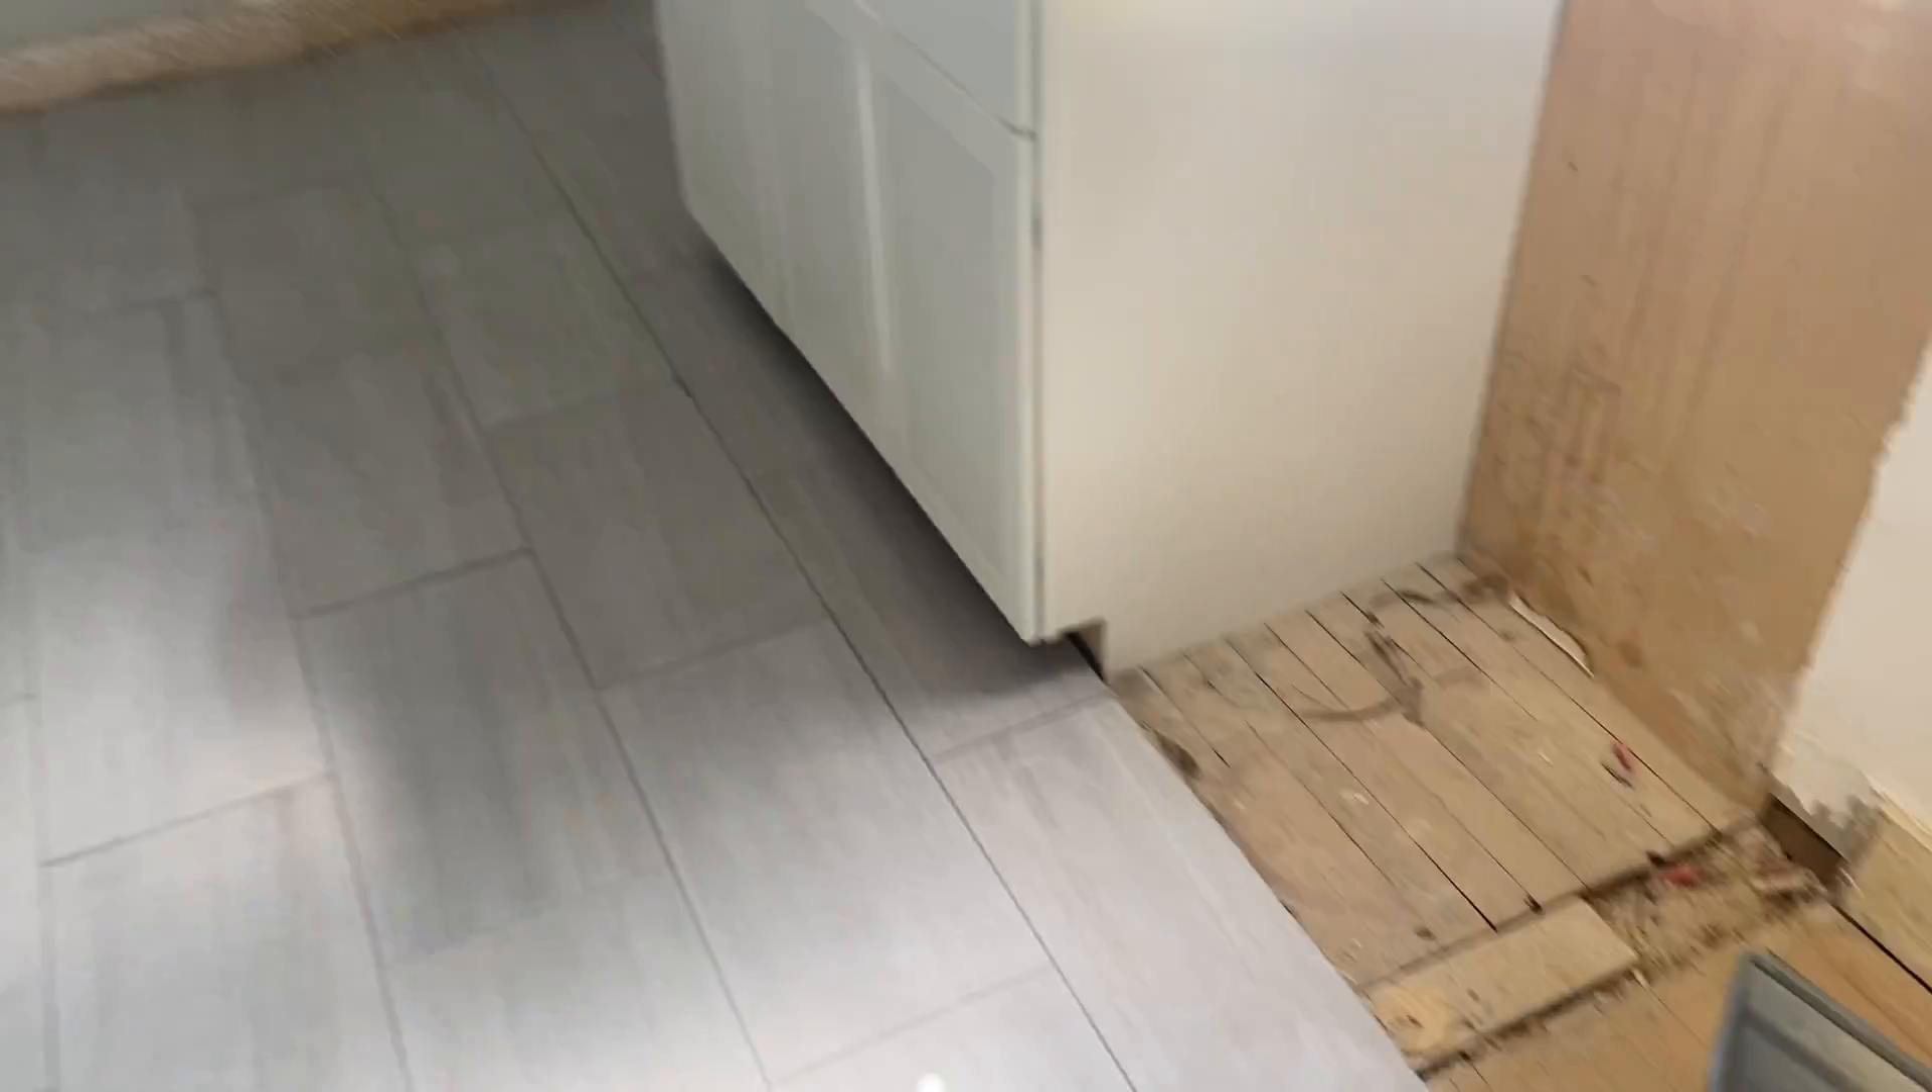Issue I have is why the heck did he not run the the tile all the way to the wall.